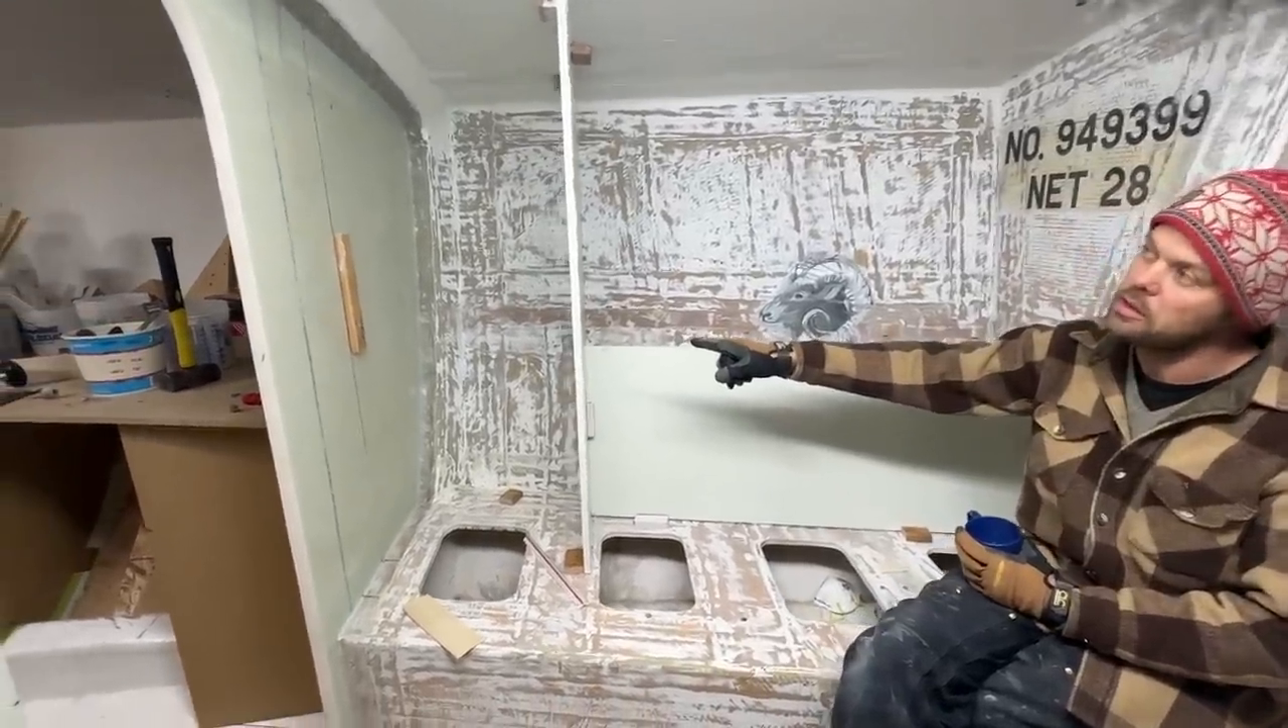And then over here is the hanging locker. I haven't put a face on it yet because it's going to be a door on there.